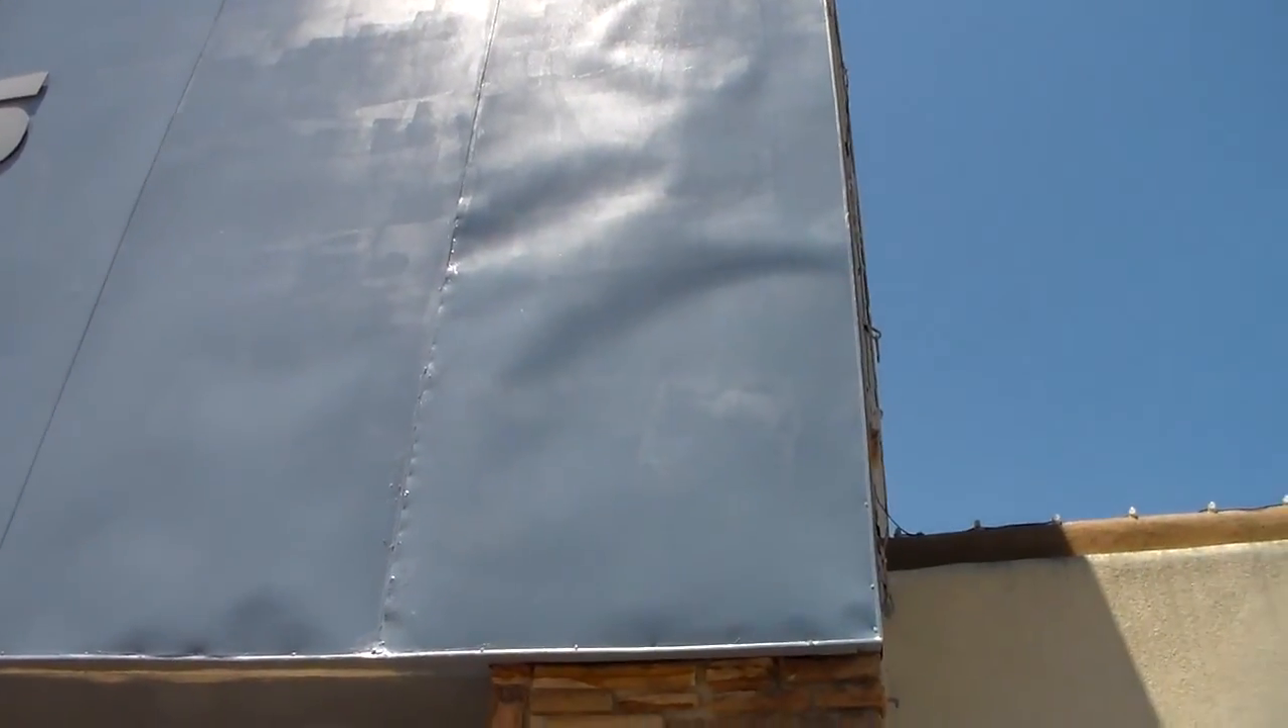This metal is starting to separate from the wood you can see there depending on how hot it is it warps a little bit and stuff because it's detached from the plywood under it.